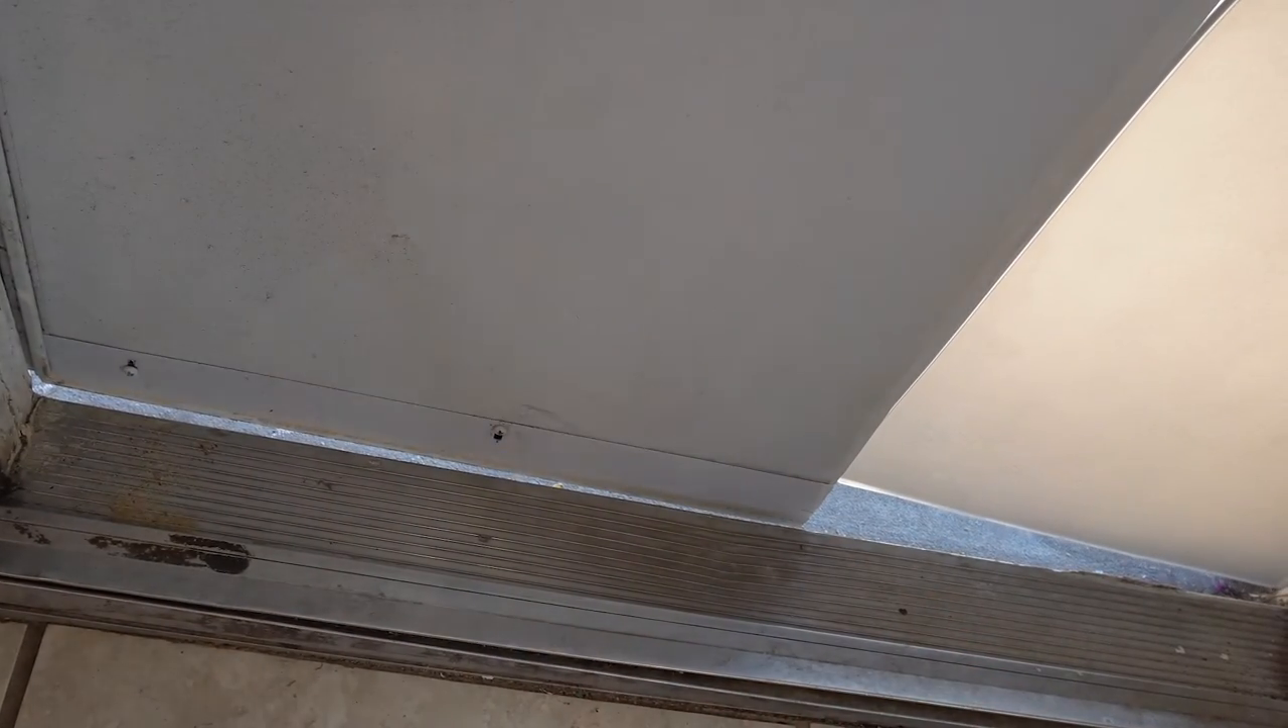Now you can see there's a gap in here so I bought some weather stripping that I want to put along that to try to improve that.